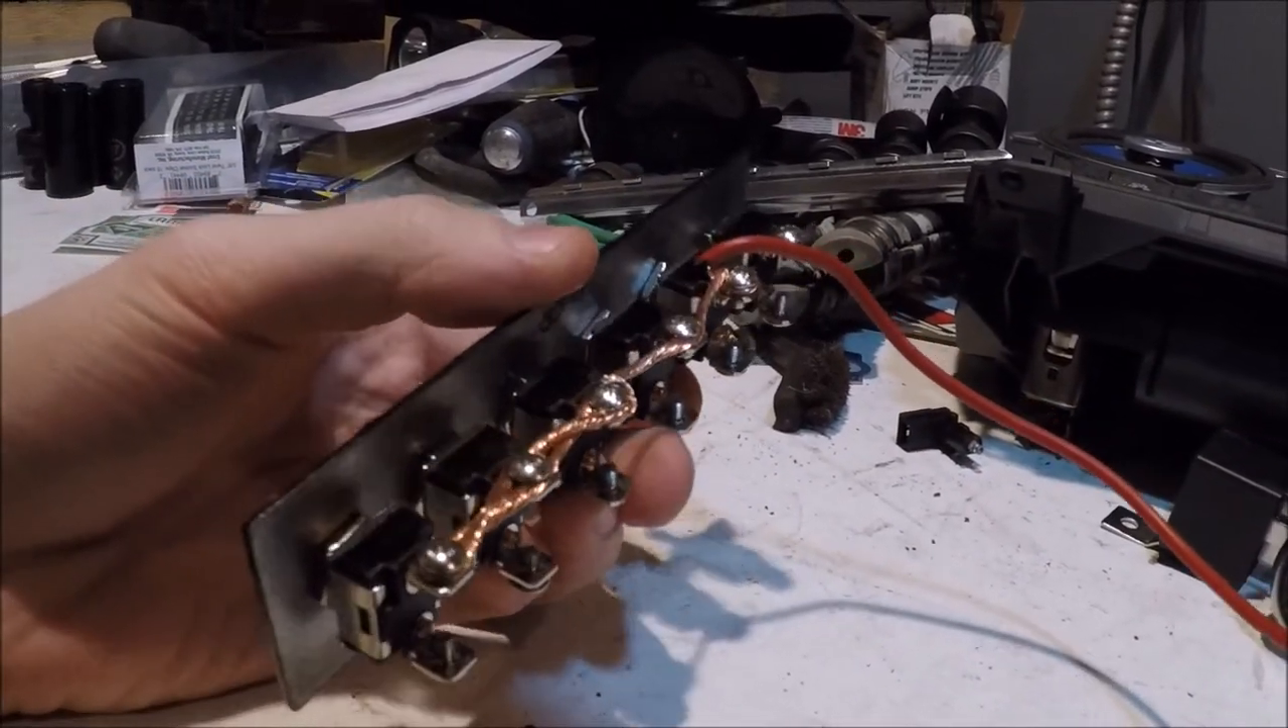I also painted the plate black and I've also gone ahead and wired in the main power wire.